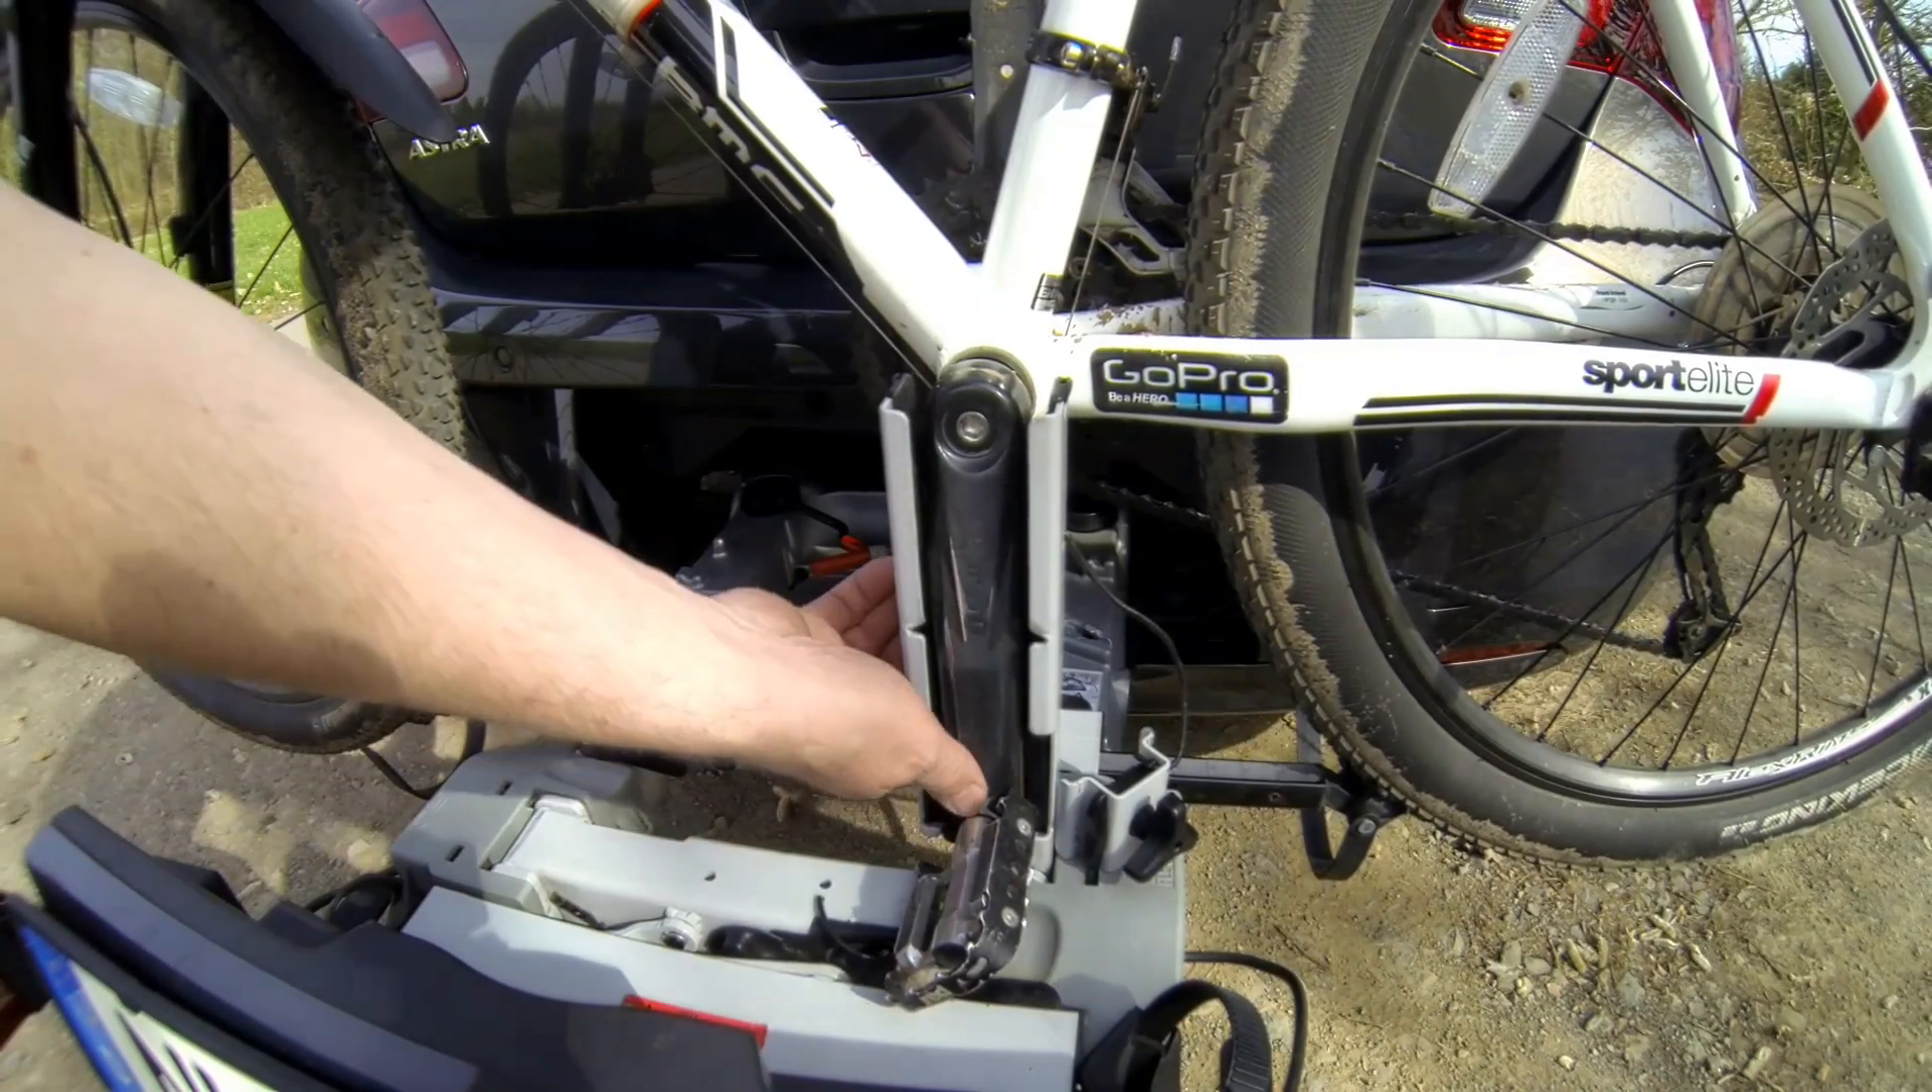Die kurbel vom fahrrad sitzt jetzt hier in den kurbel halter.